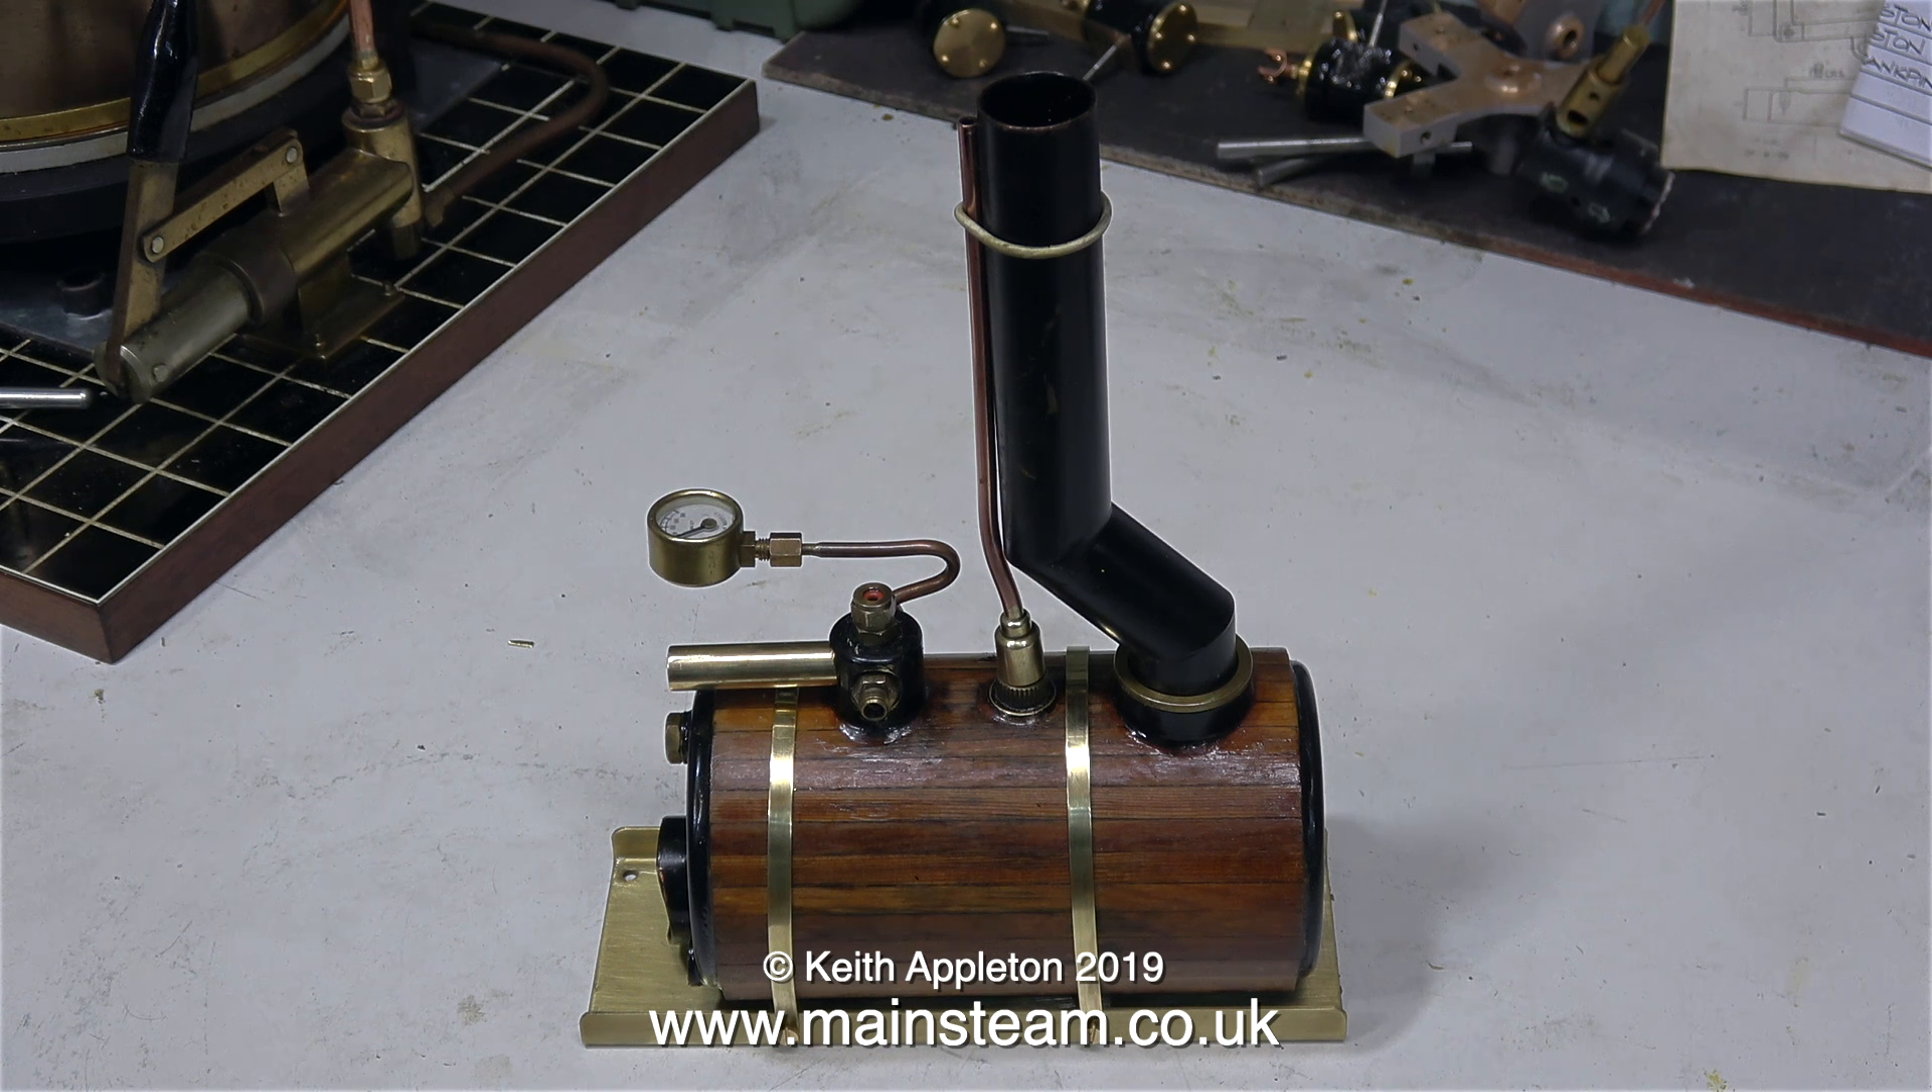Then I bent the safety valve extension pipe very slightly so it ran in line with the chimney and held it in place with the silicone rubber o -ring.